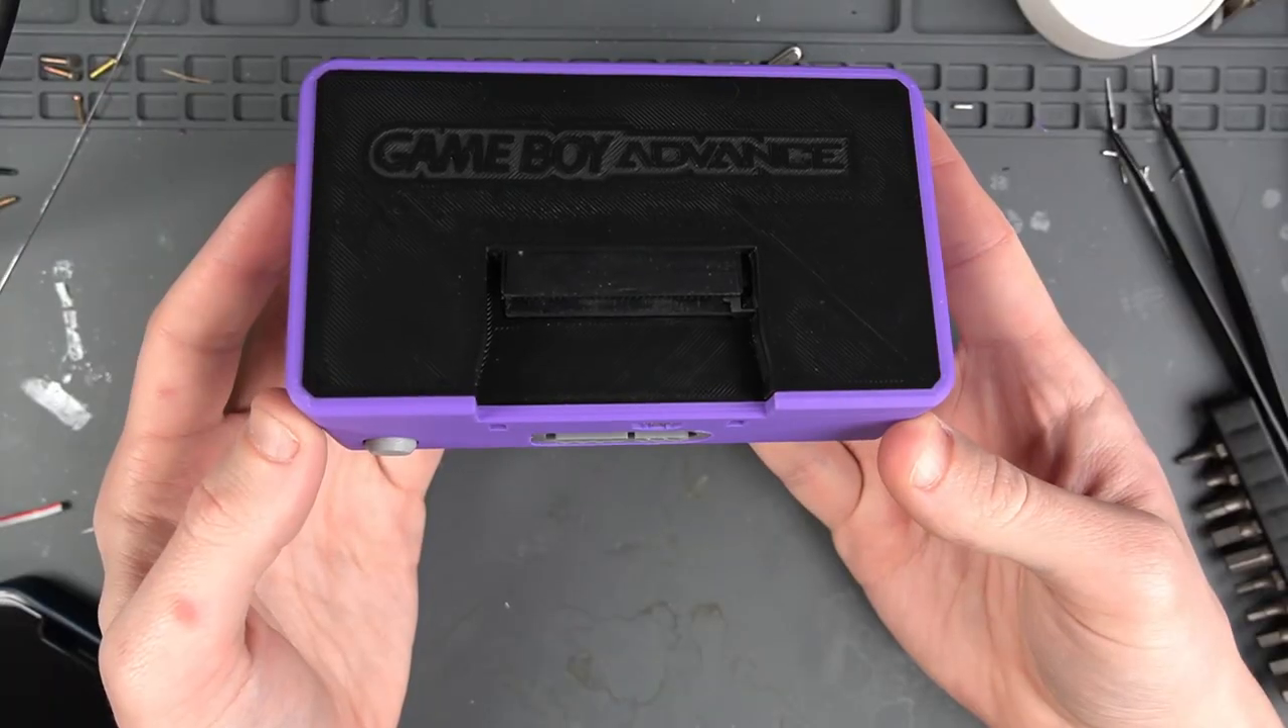Luckily my top actually fits pretty well into the case here.